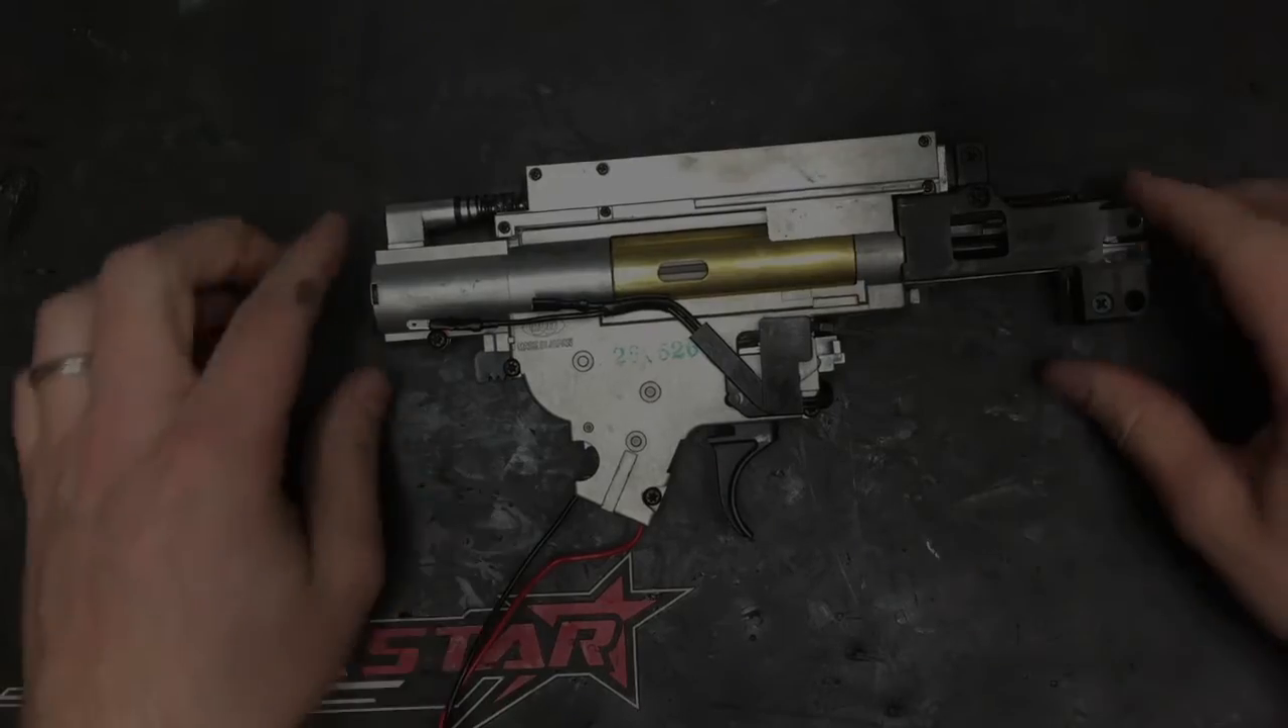That's pretty much the gearbox assembled.